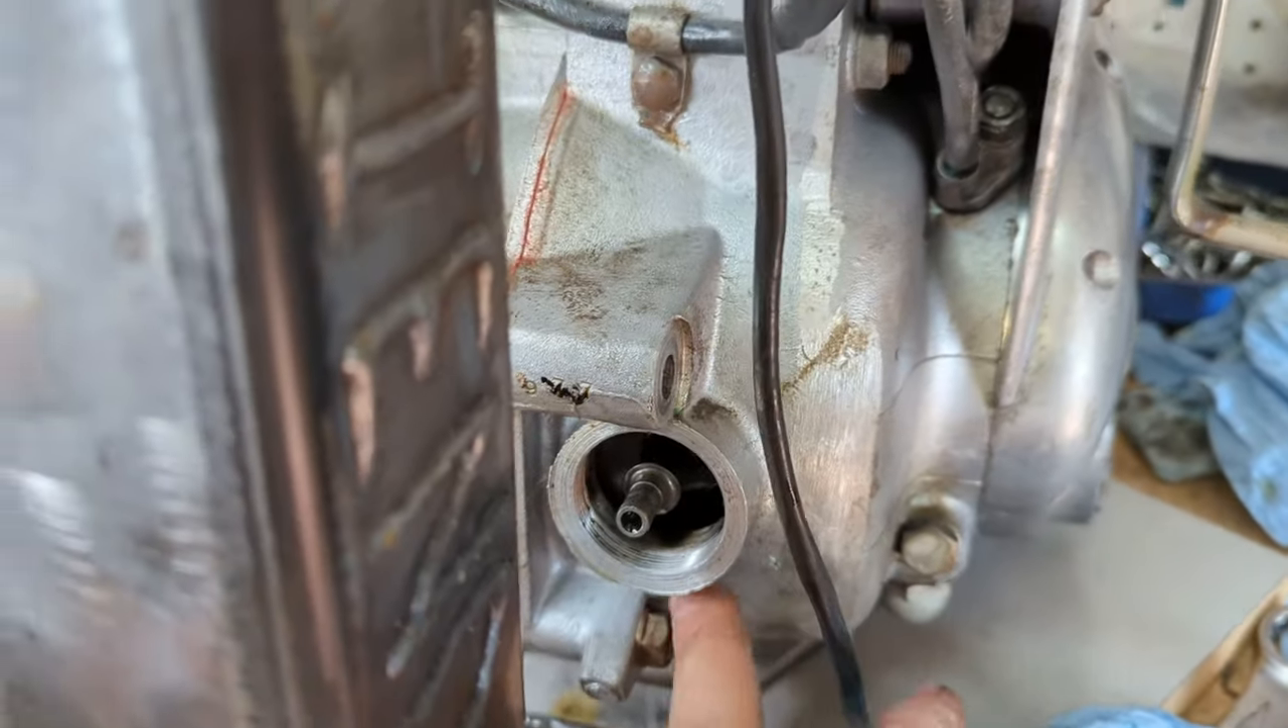I also cleaned out the drain but I'm not going to put the cover on yet.